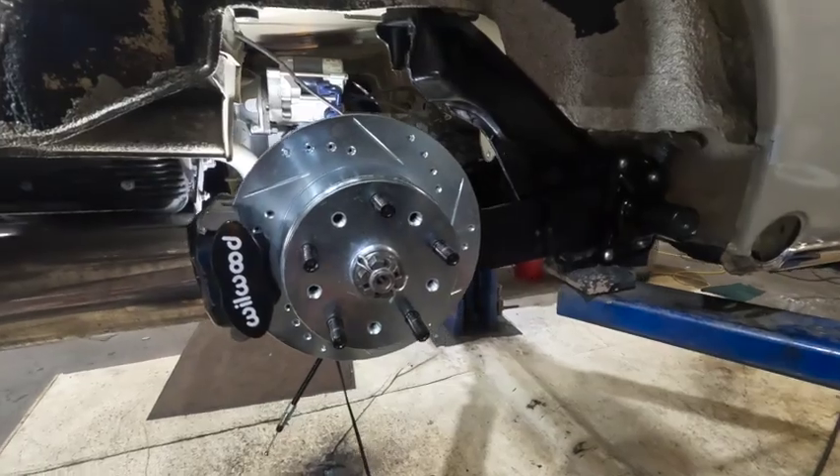So now our caliper is mounted in place.